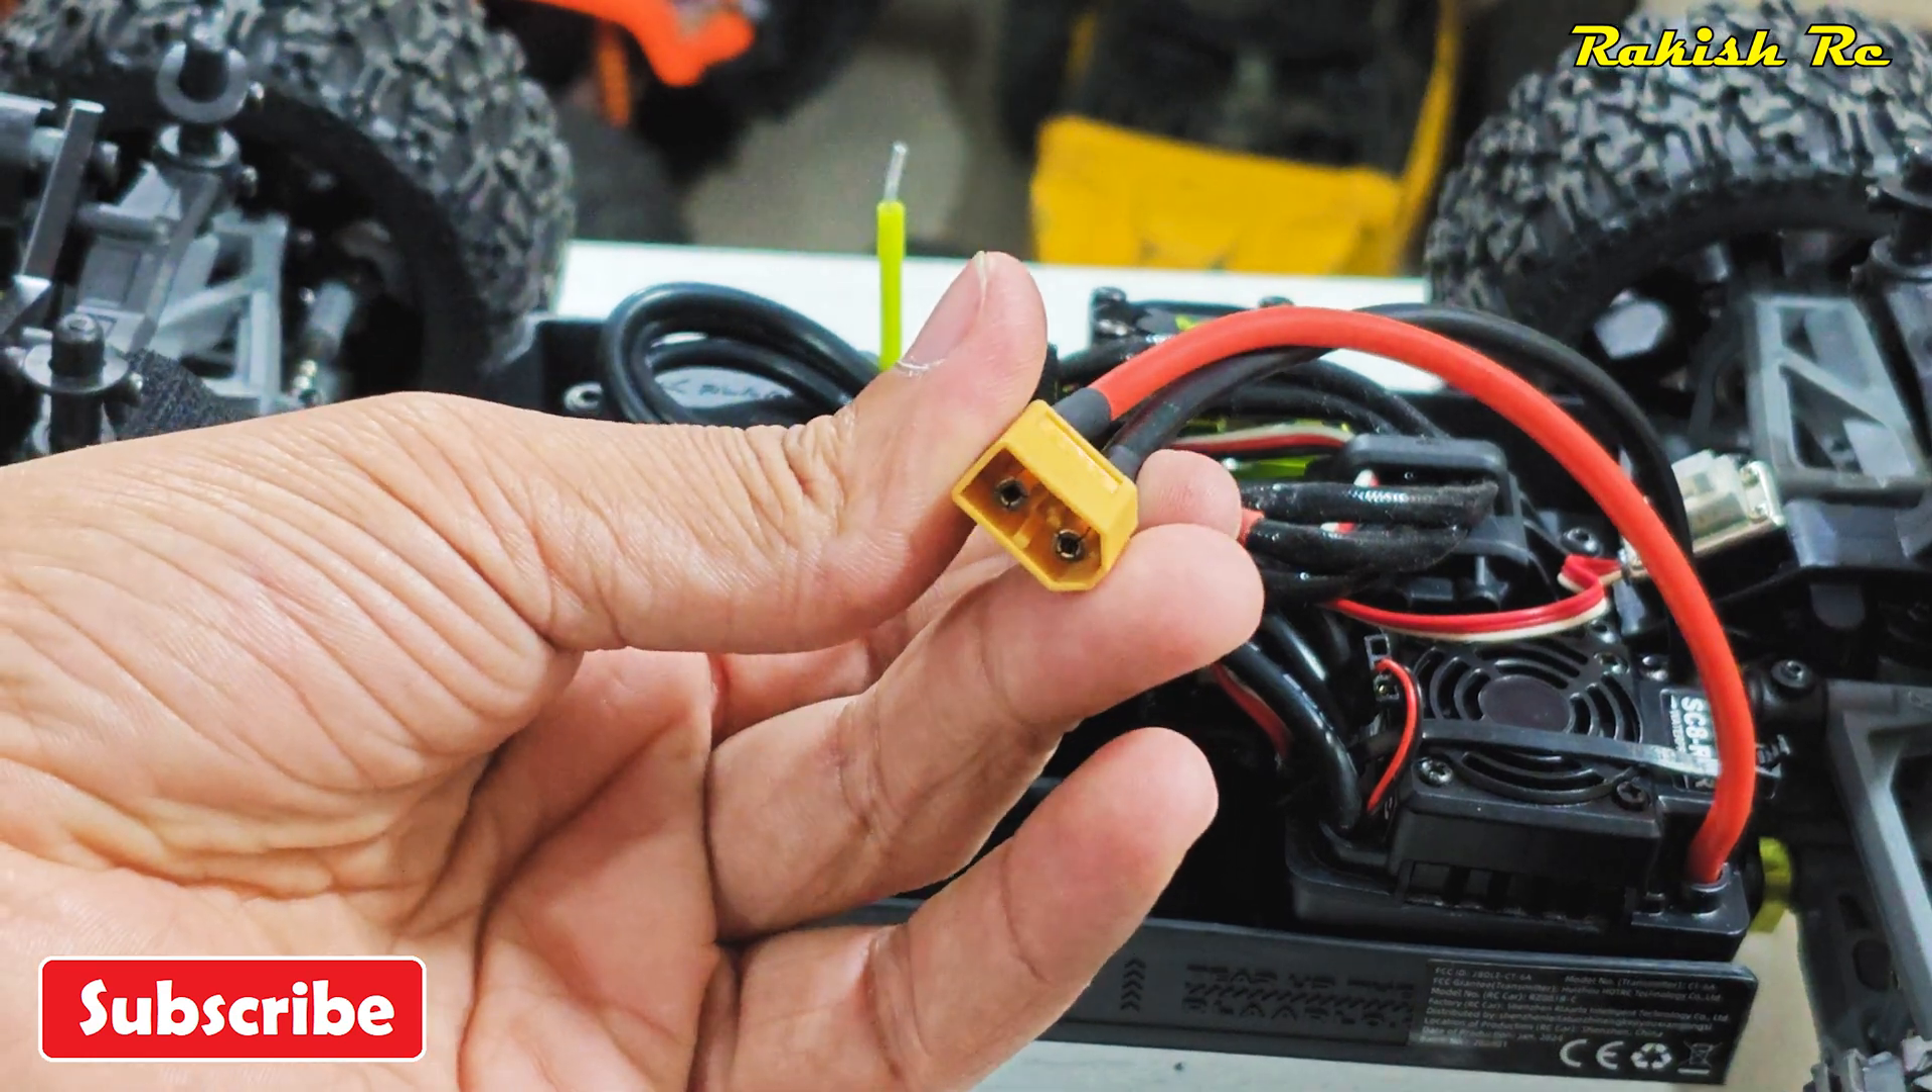Here I have replaced the power connector with the XT60.